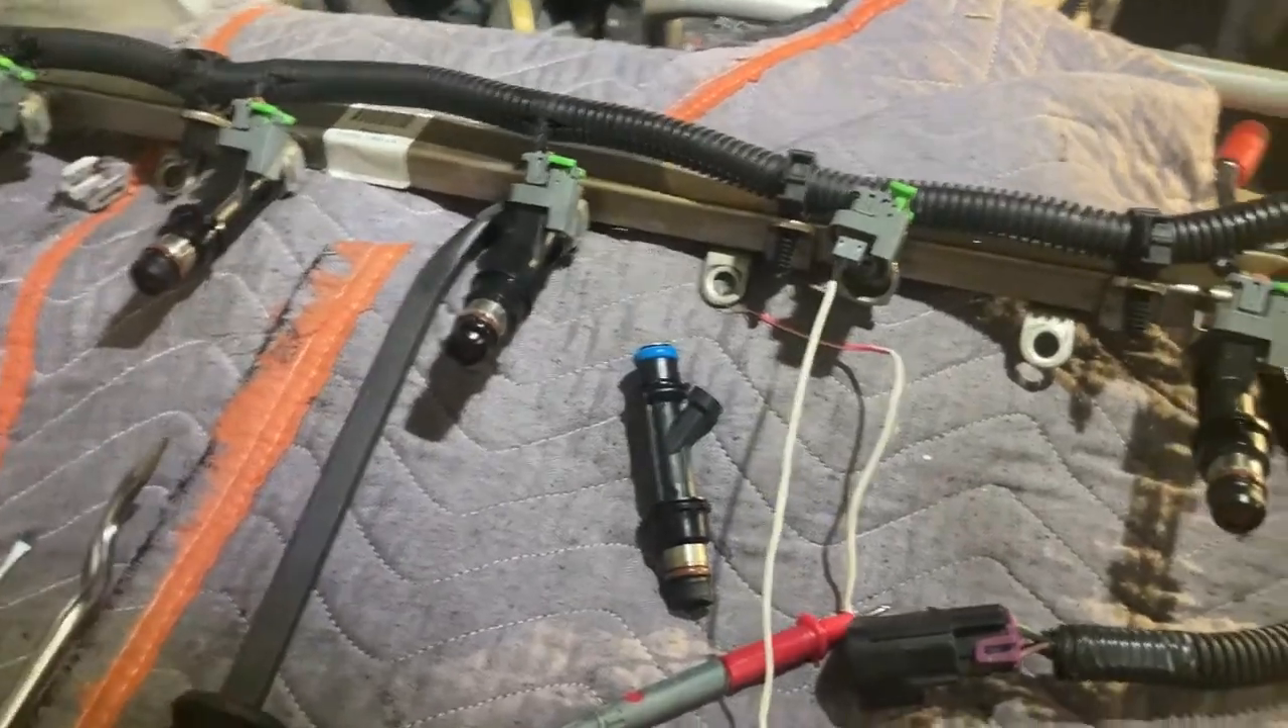So I have the fuel injector out.